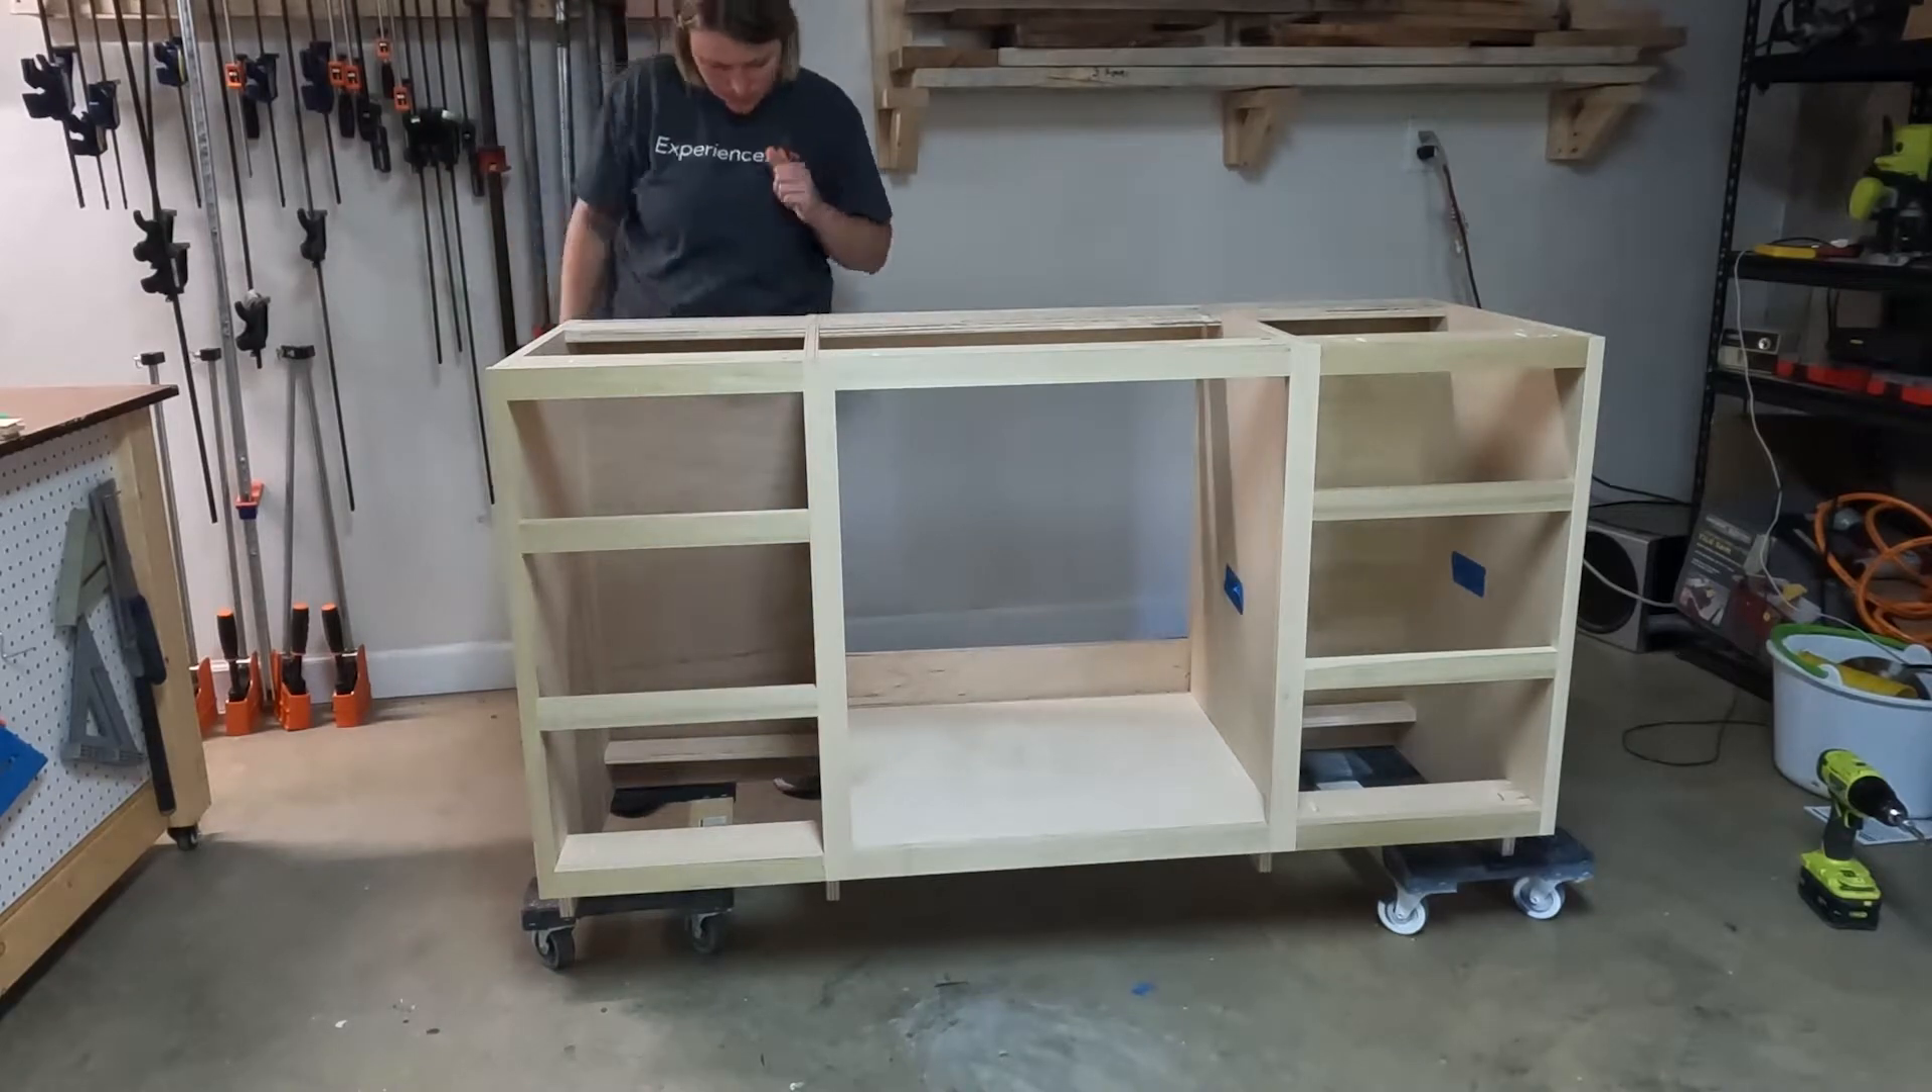All right, guys, I got the carcass, my vanity pretty much together here.